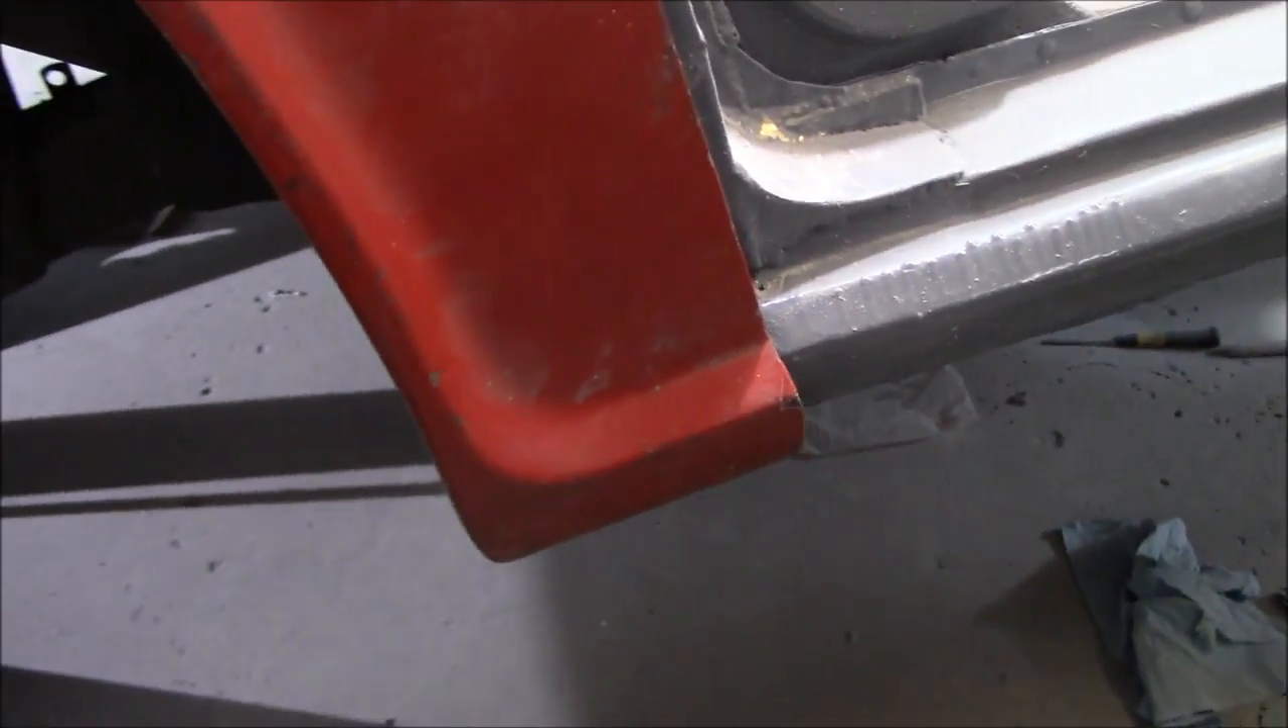The problem is i've got nowhere even close to match on the bottom with the sill and this body line and the fender won't push anymore because it's interfering with the bottom of the sill.